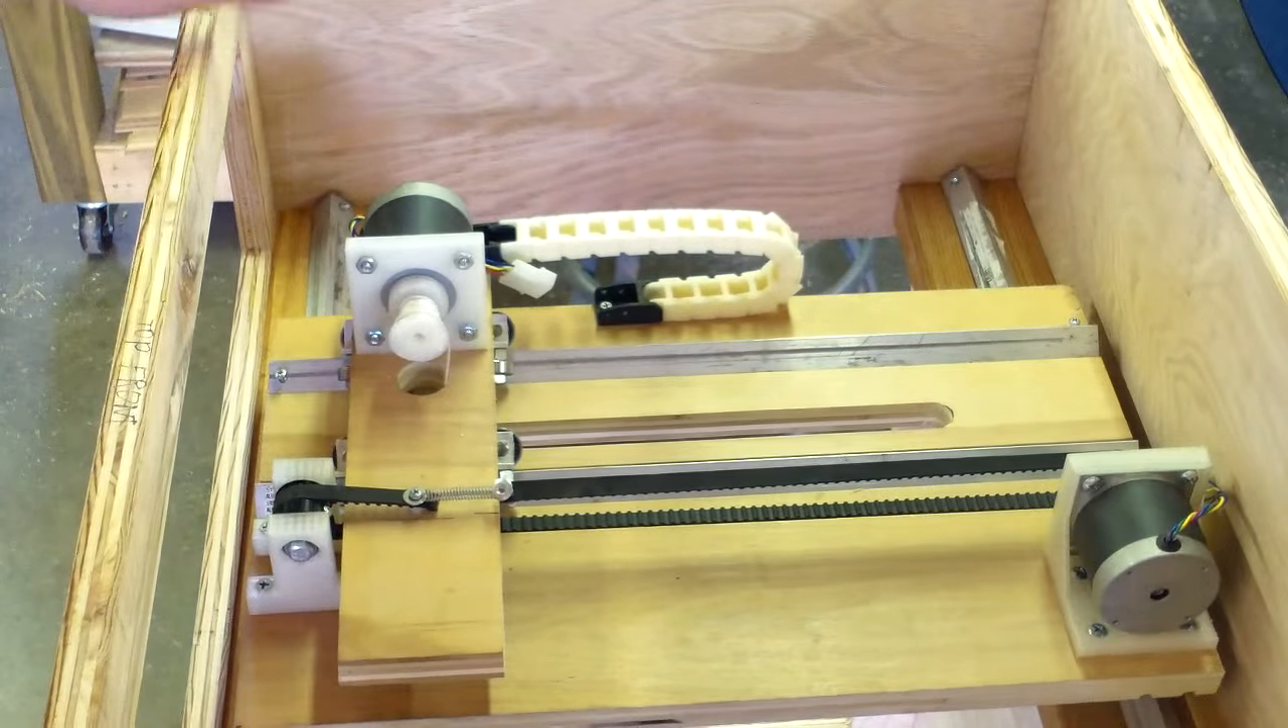Okay, so here's everything glued up and mounted in place. I've got the gantry in here, and we've got both the X and Y movement.